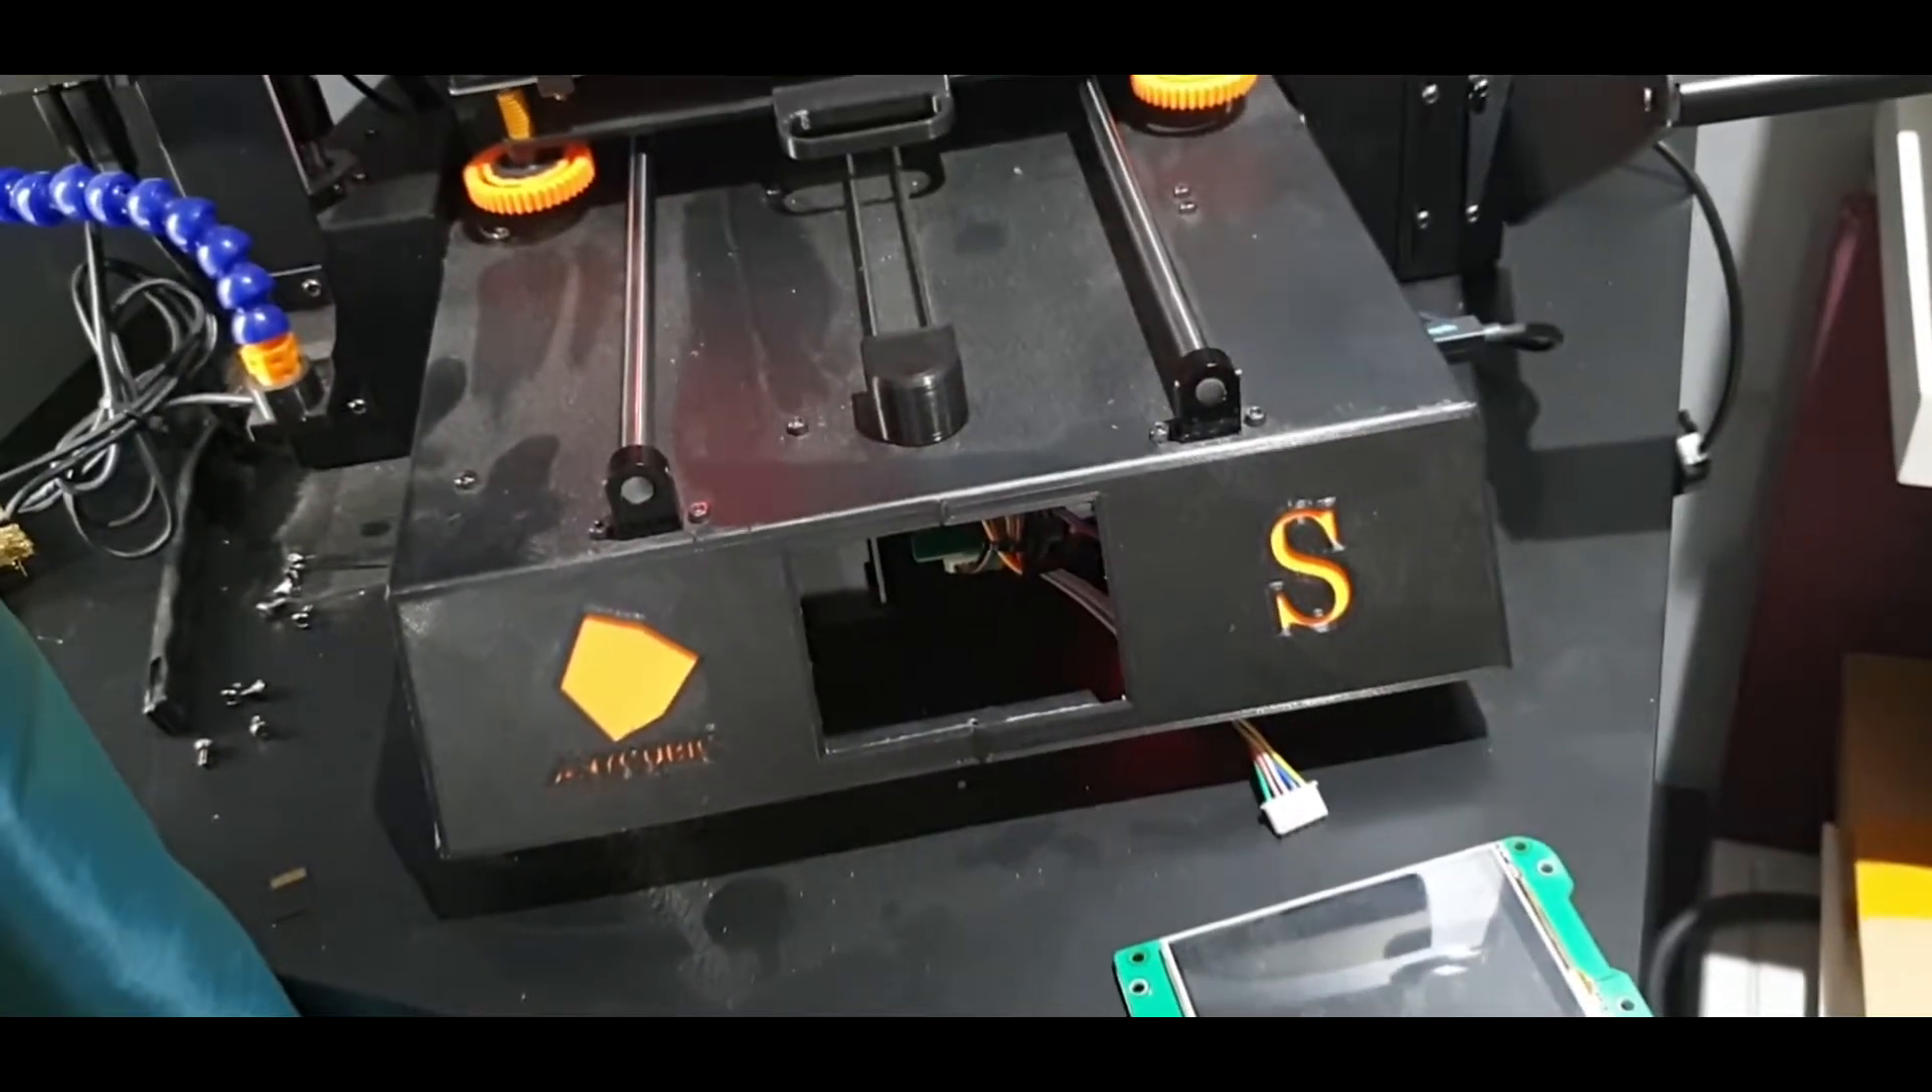So I have an Anycubic i3 Mega S and as you can see I've removed the screen from mine.